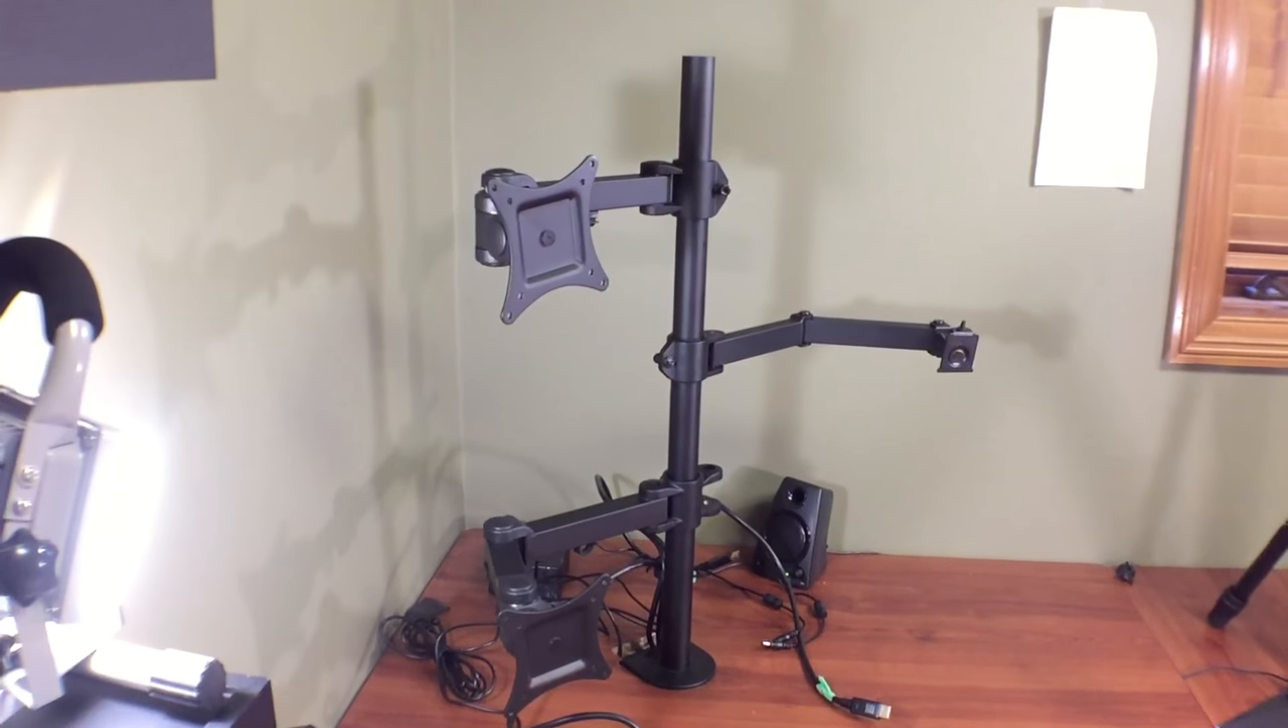So here's the assembled stand so far with a big wiry mess that I'll organize later.